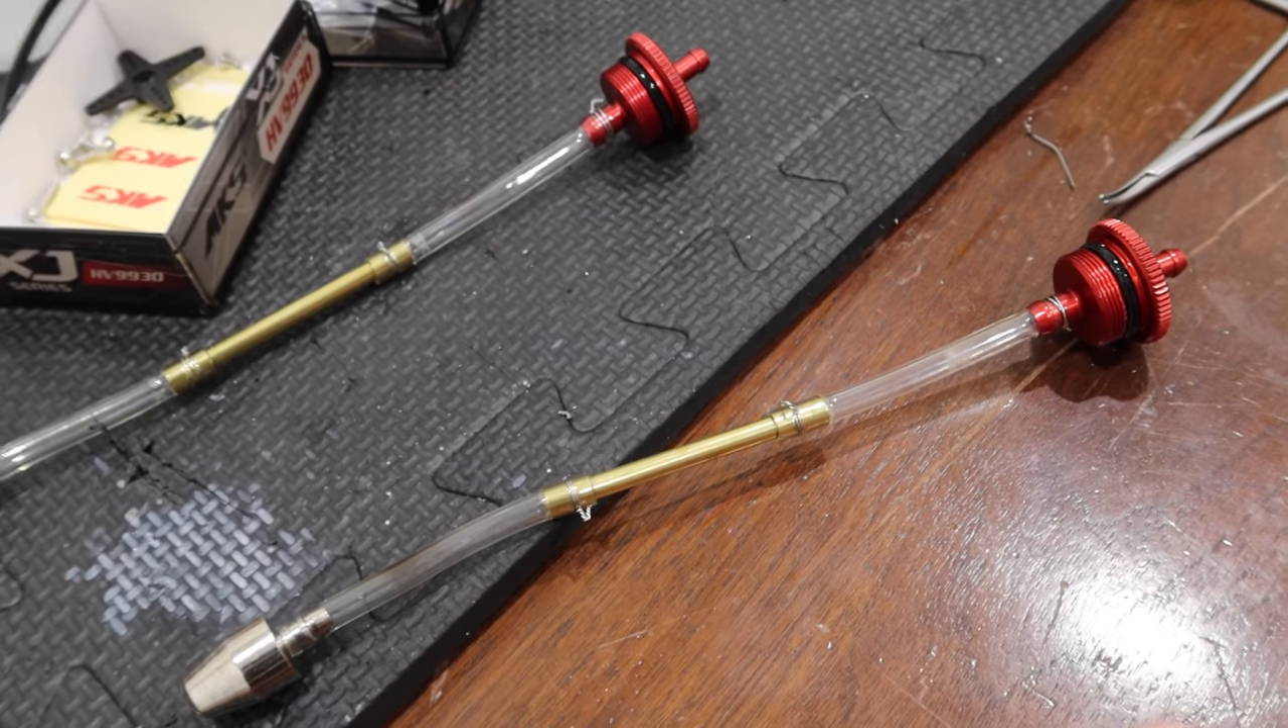So, what I've done here is I've added a rigid piece of tubing into the clunk line.